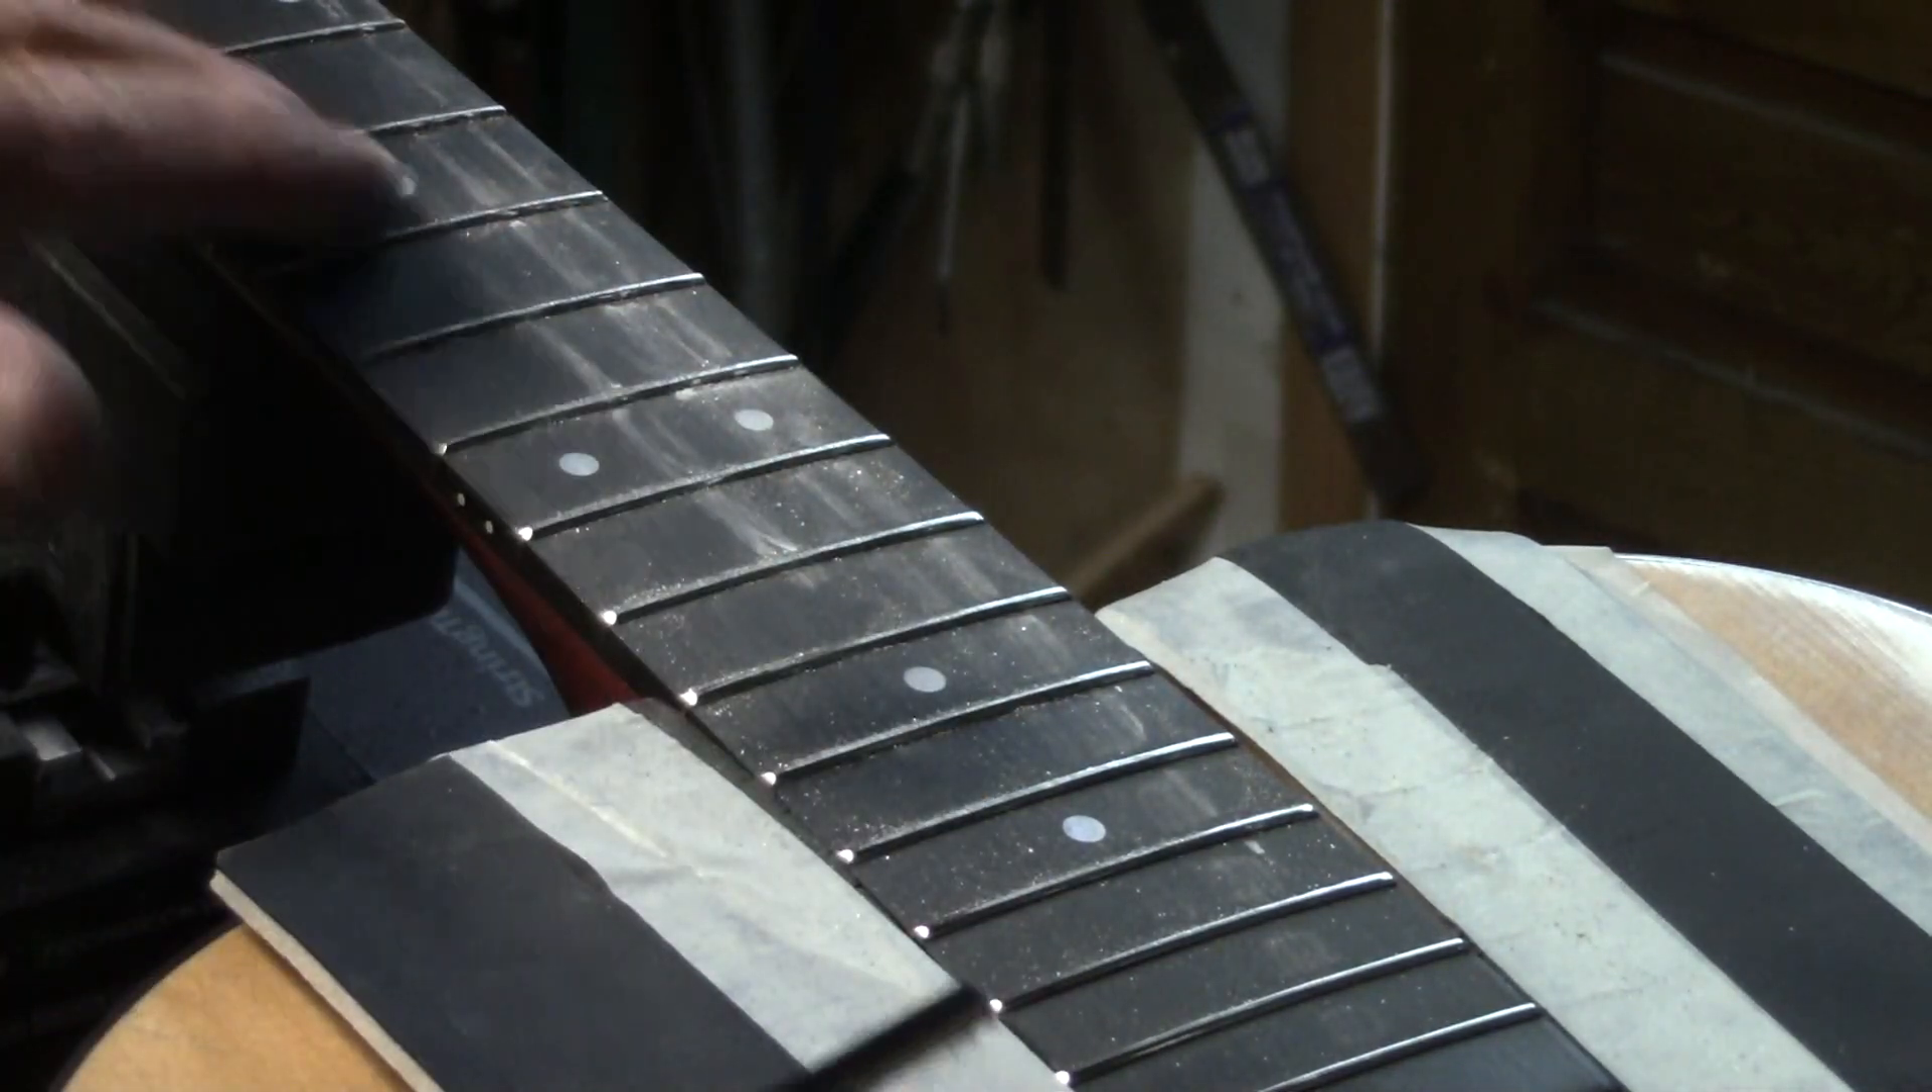I've got that fret guard in place of course to protect the top as I'm doing this work.